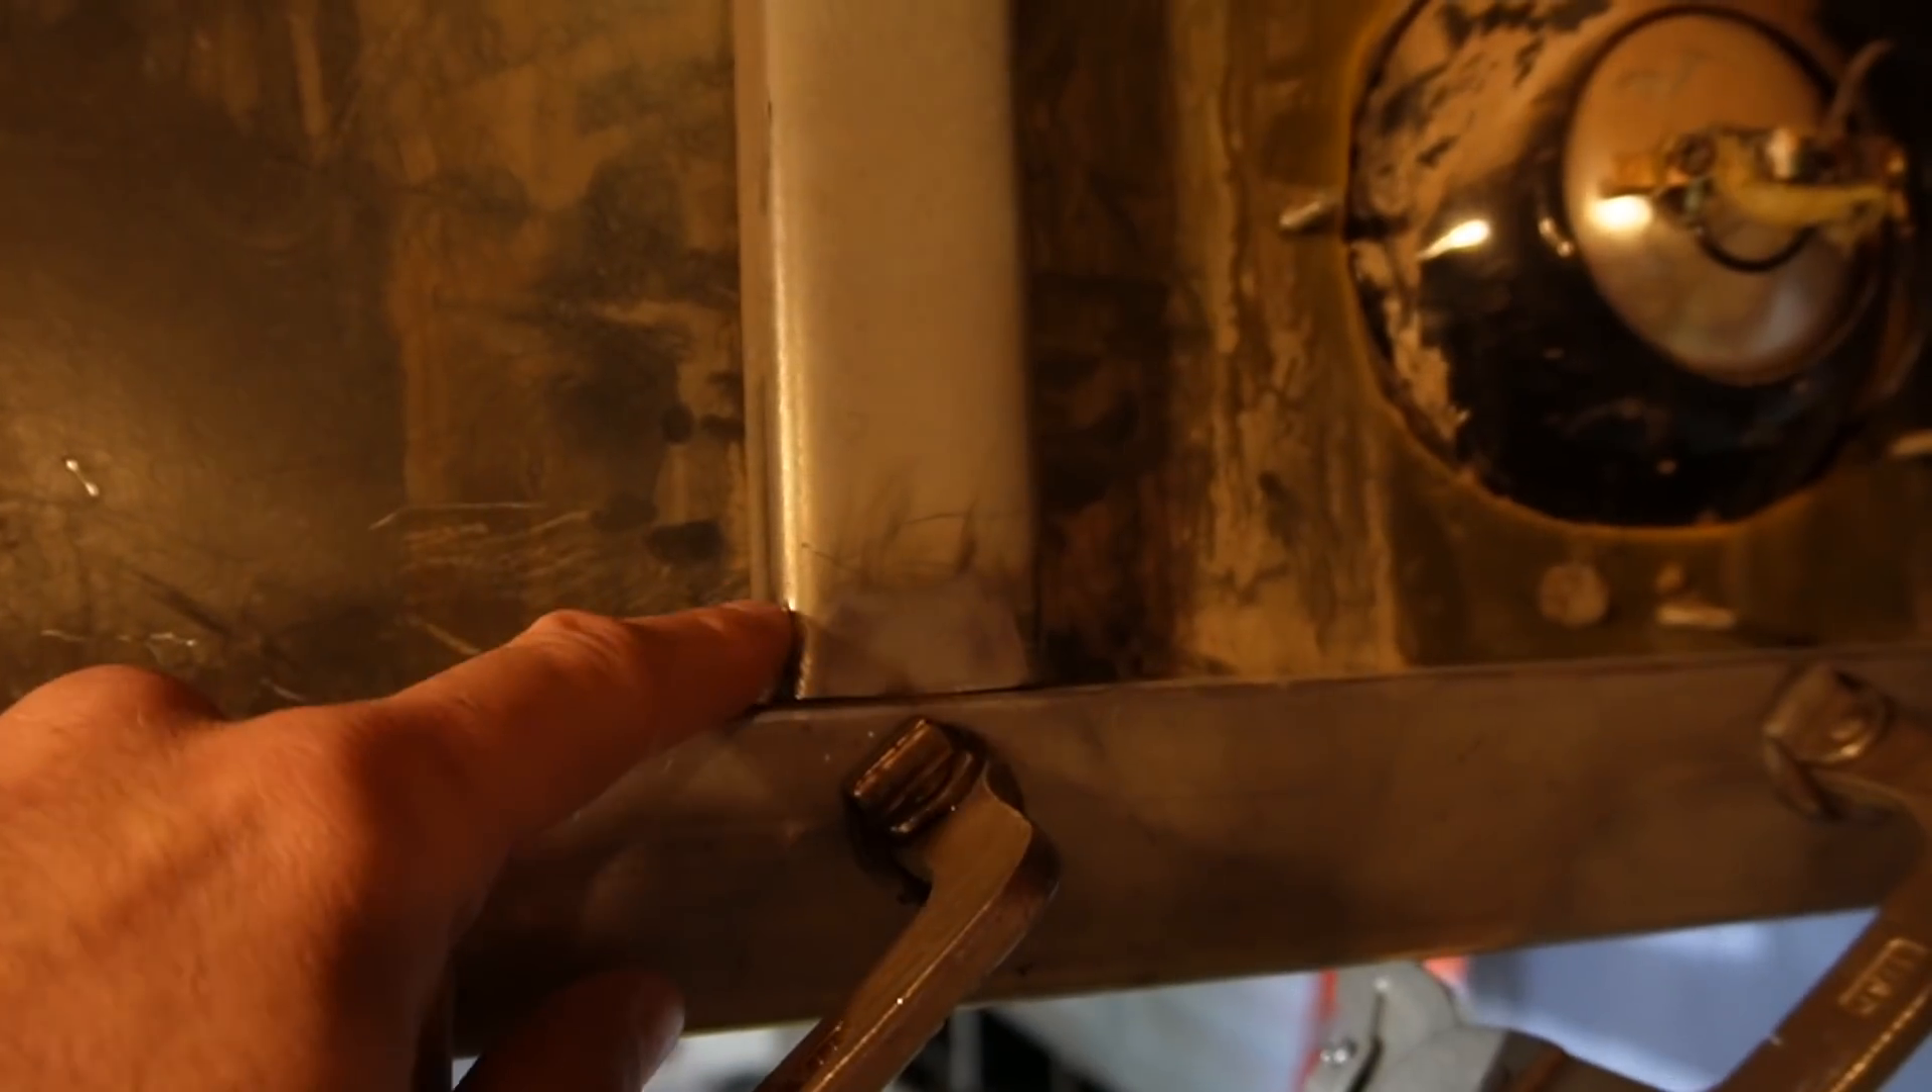So we've got this piece of 1x2 16-gauge steel, and Ty's got that clamped to the skin in place, and then he's going to weld it into the existing pieces of structure.